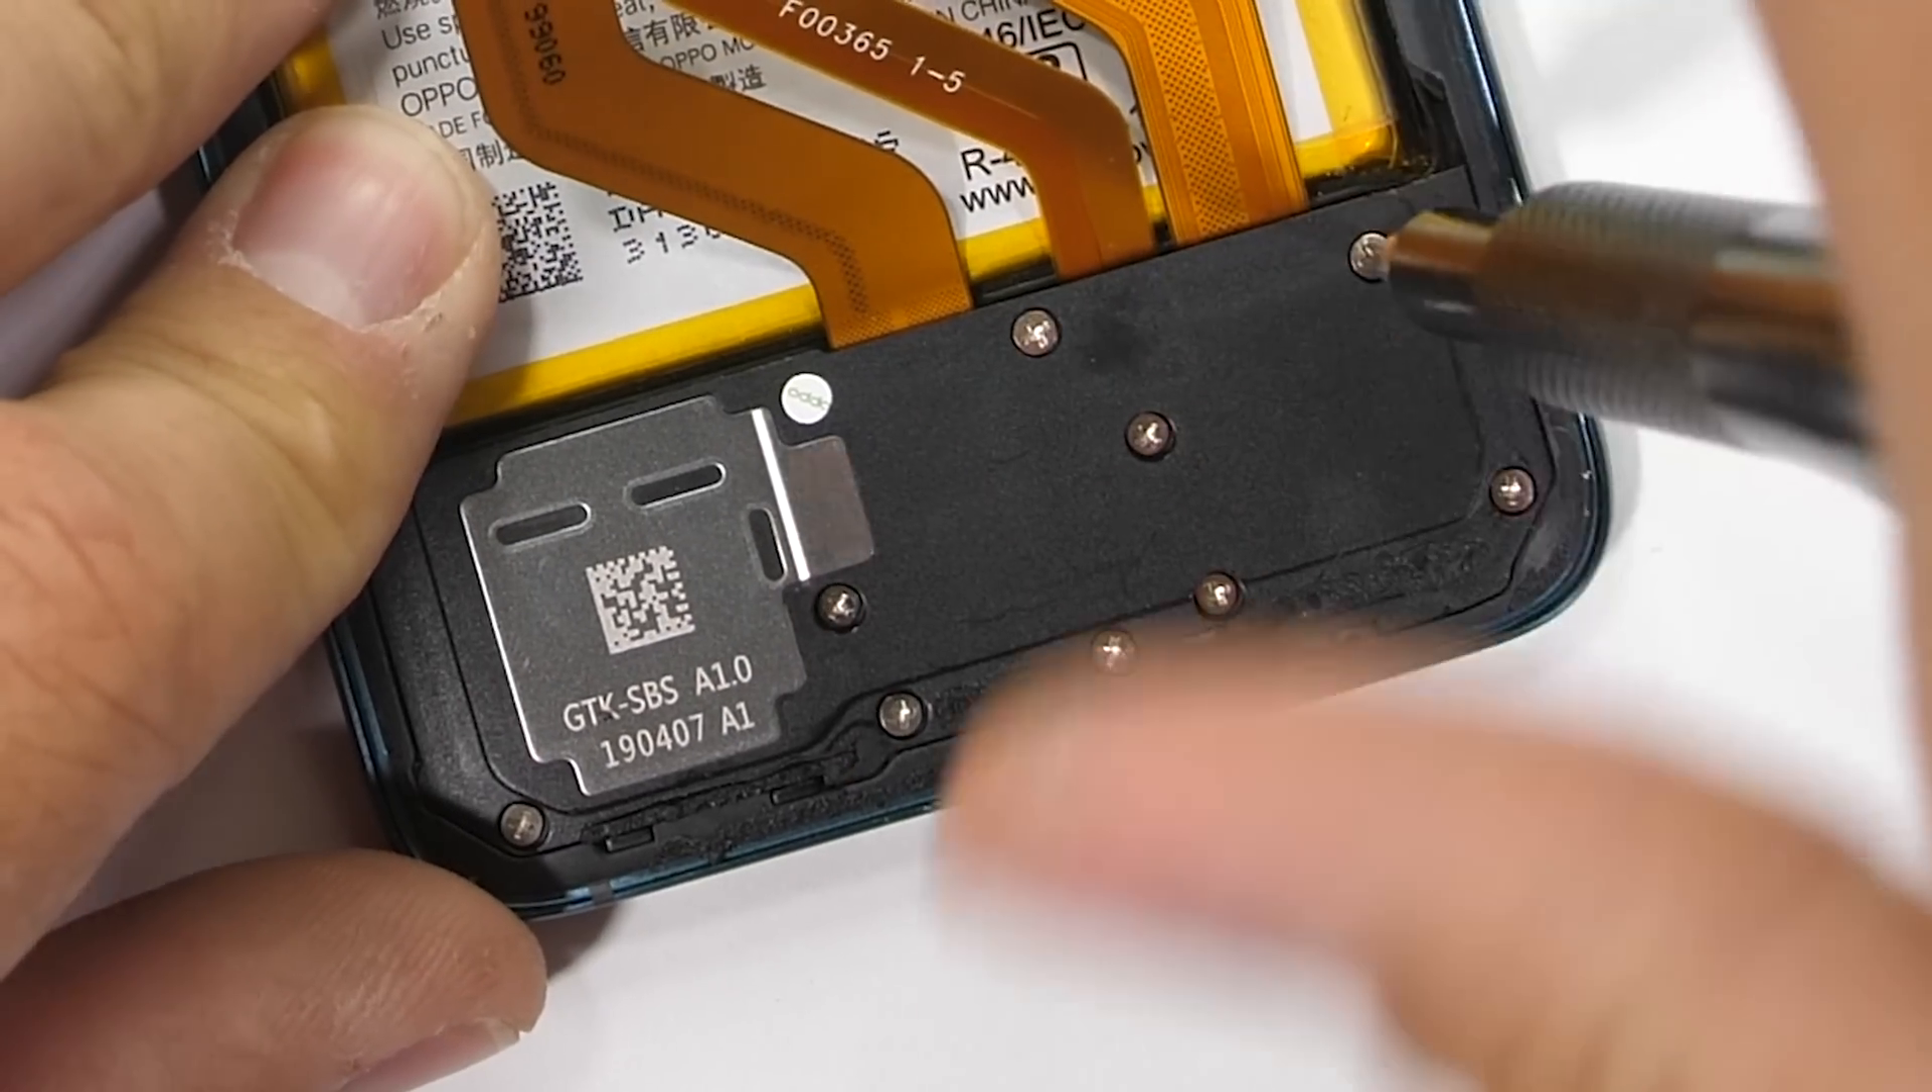The long ribbons are still in the way of the battery, so I'll remove the 11 Phillips head screws holding down the bottom loudspeaker plastics, and then I'll pop off the speaker.